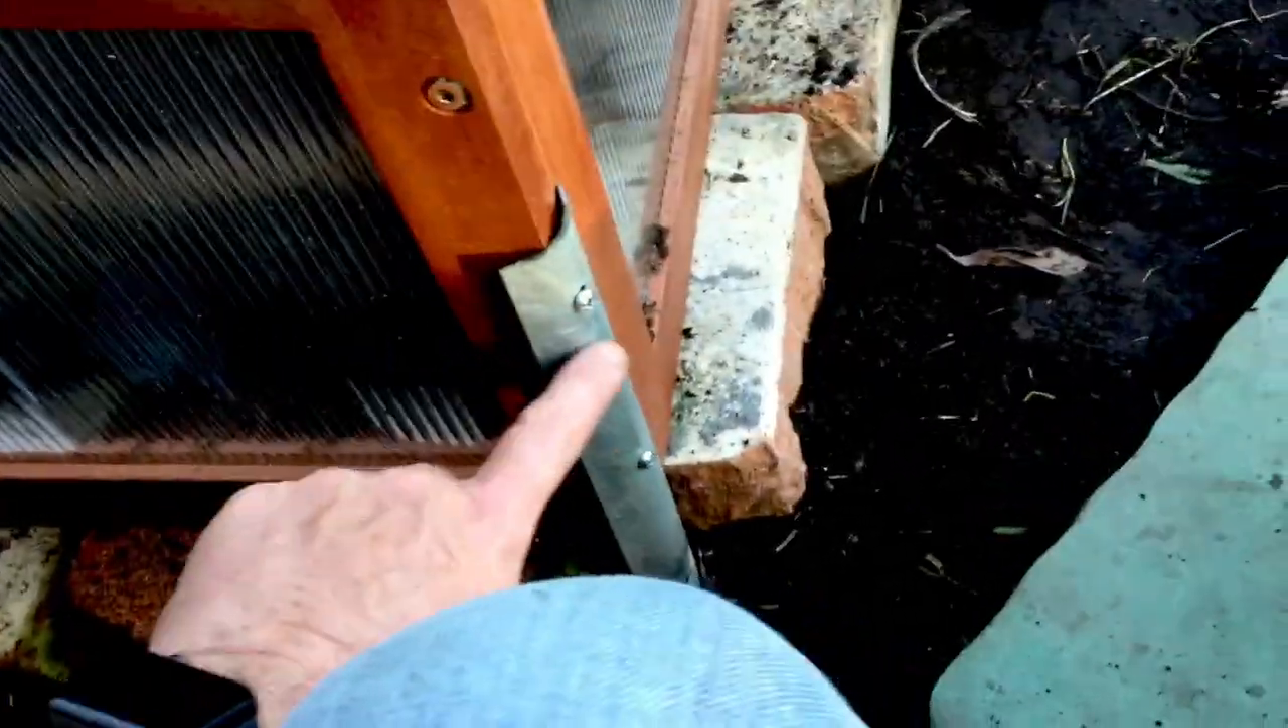I've also used these galvanized stakes here that you can buy and screwed them into the ground just in case wind or maybe somebody may want to lift it off and walk off with it.